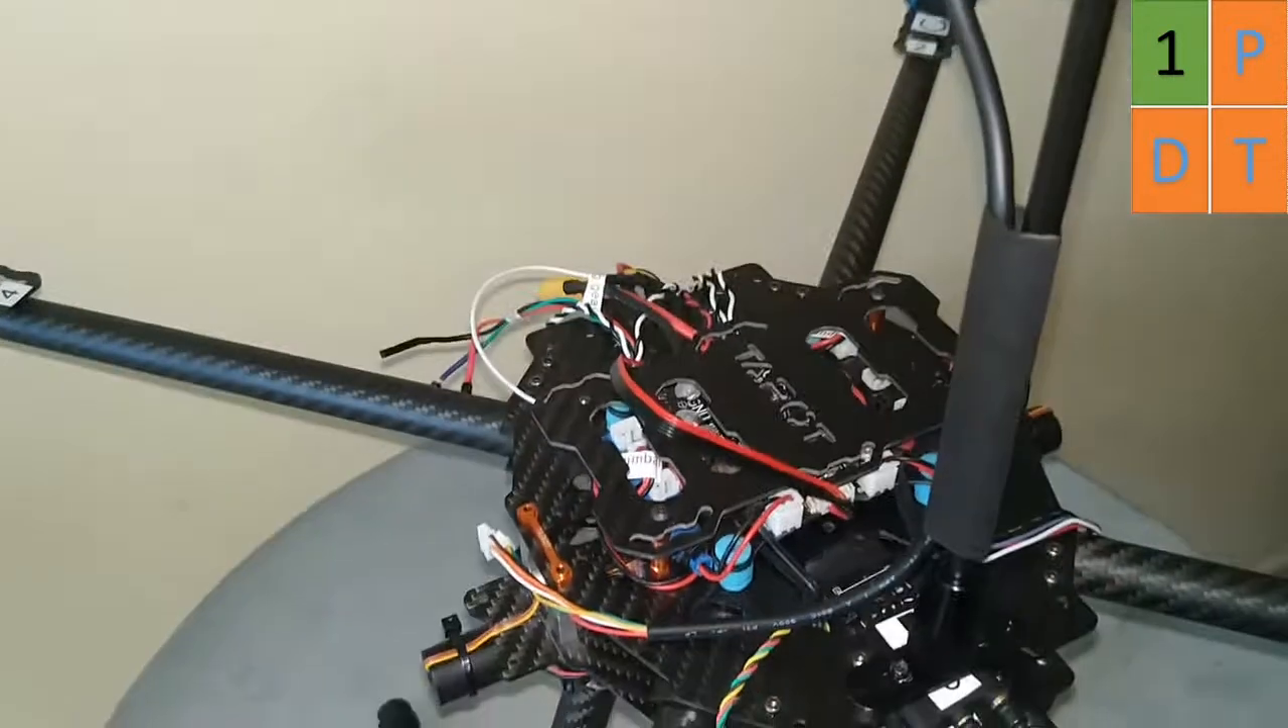Ahí vemos como nos queda con la funda termo retractil pasando el cable nos queda el cable muy bien recogido.